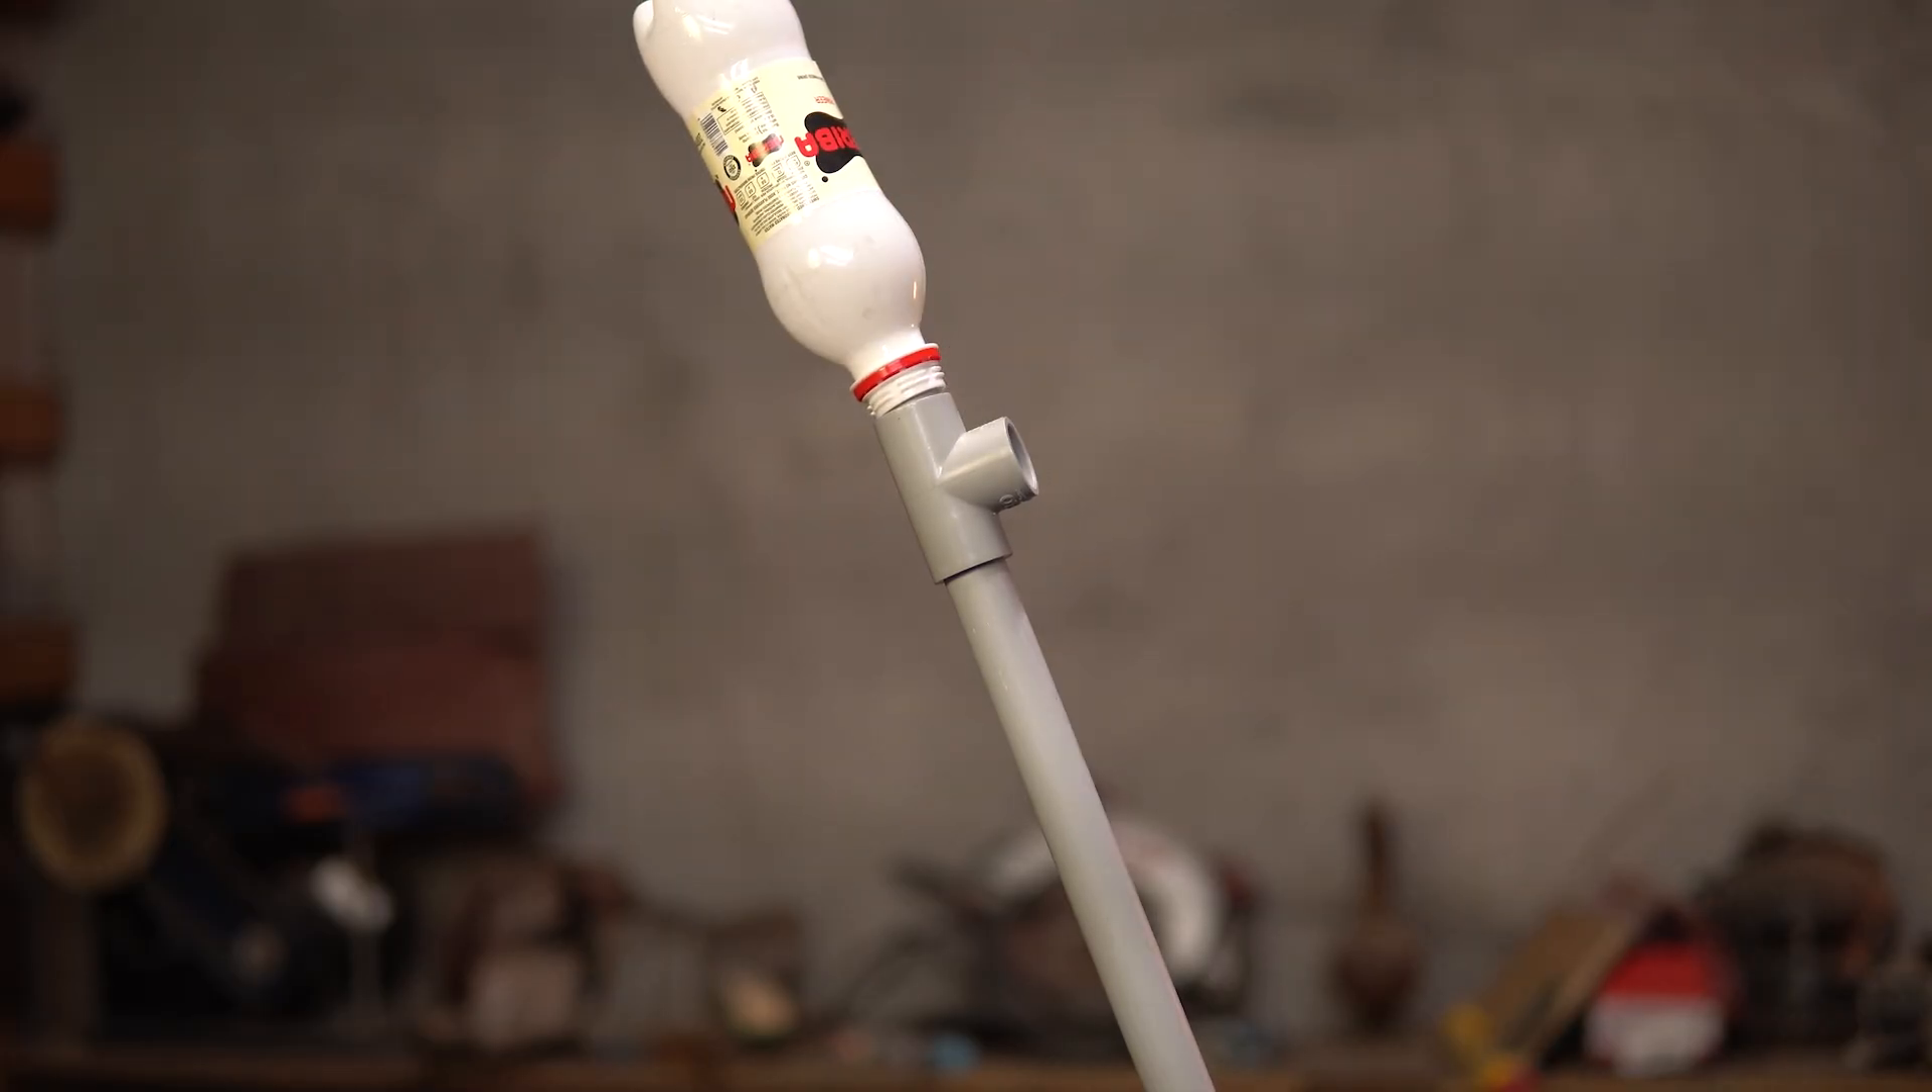Now when we place the bottle, it sits there comfortably.